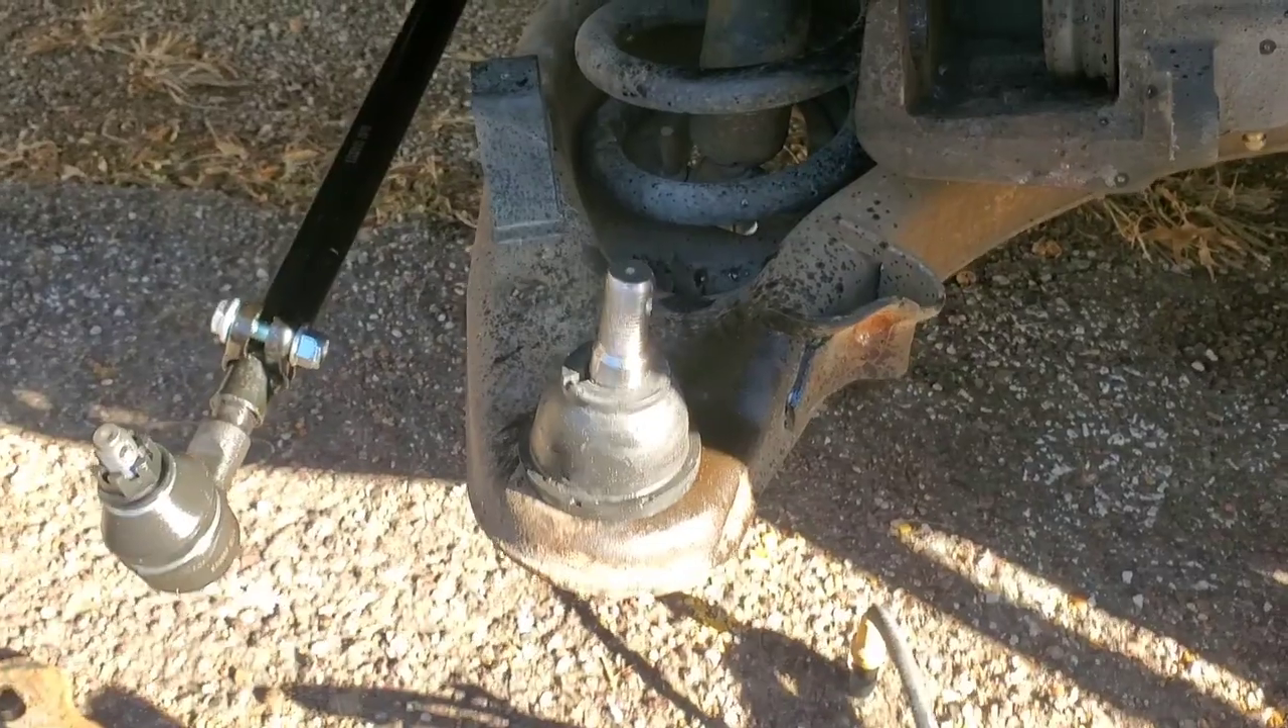Okay, now the ball joint is in, and the boot is pushed on.